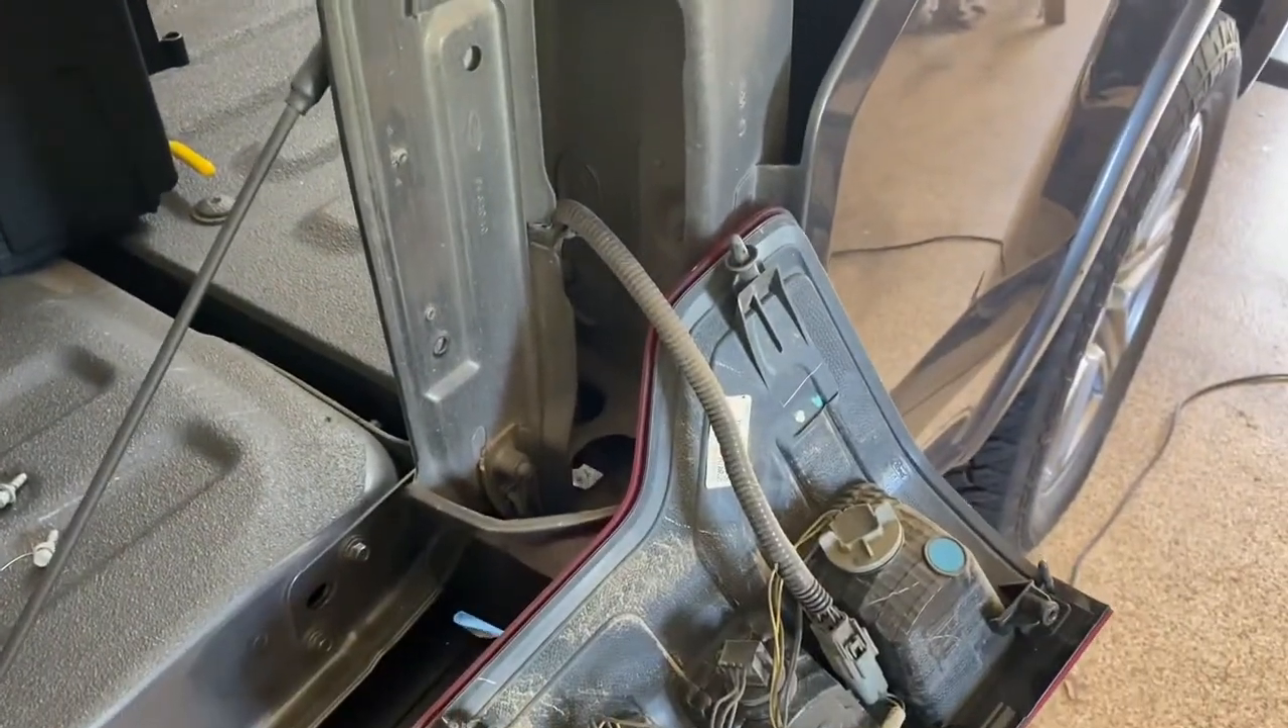Okay we got the tail light off.